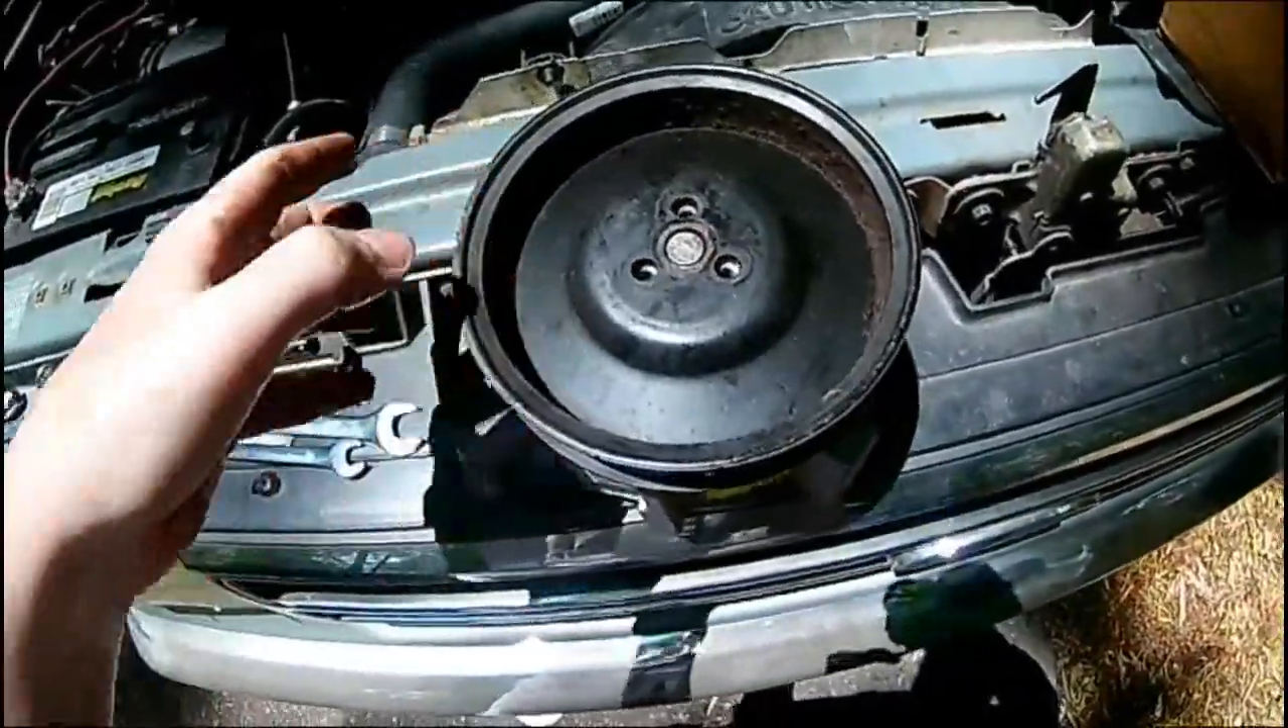So we've successfully removed the pulley.